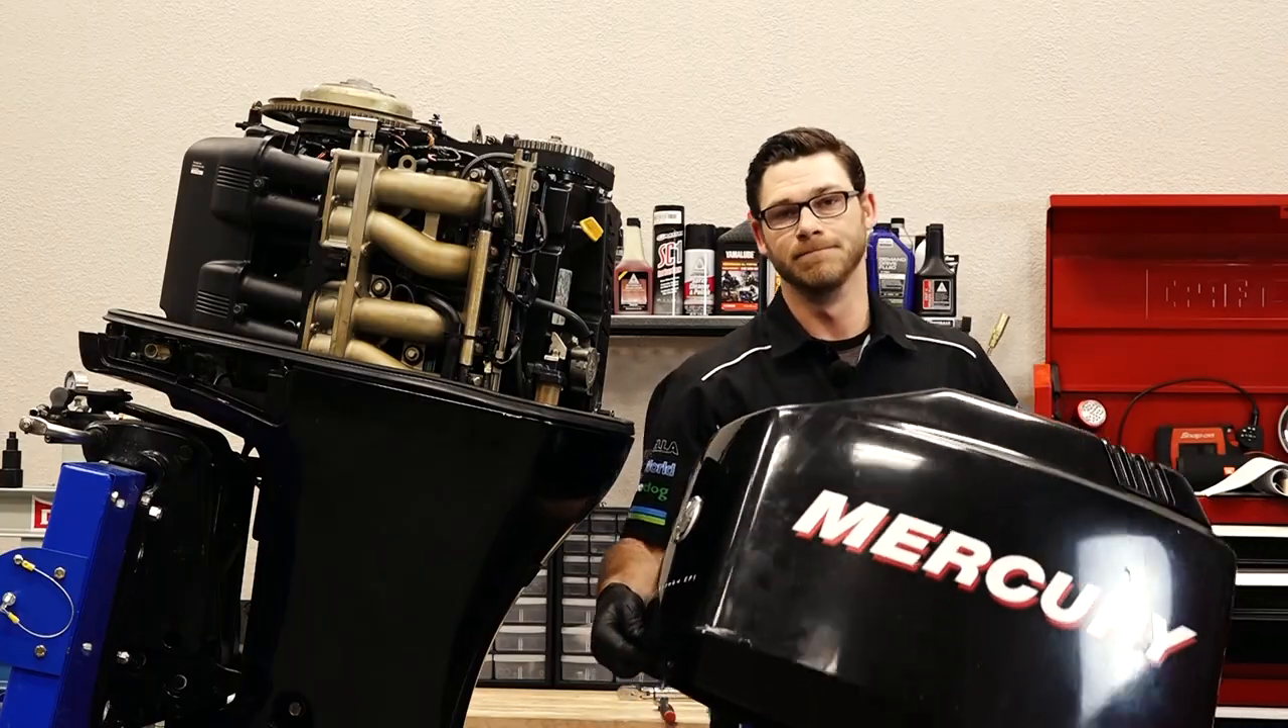Alright, the last thing we have to do is put our cowling back on.